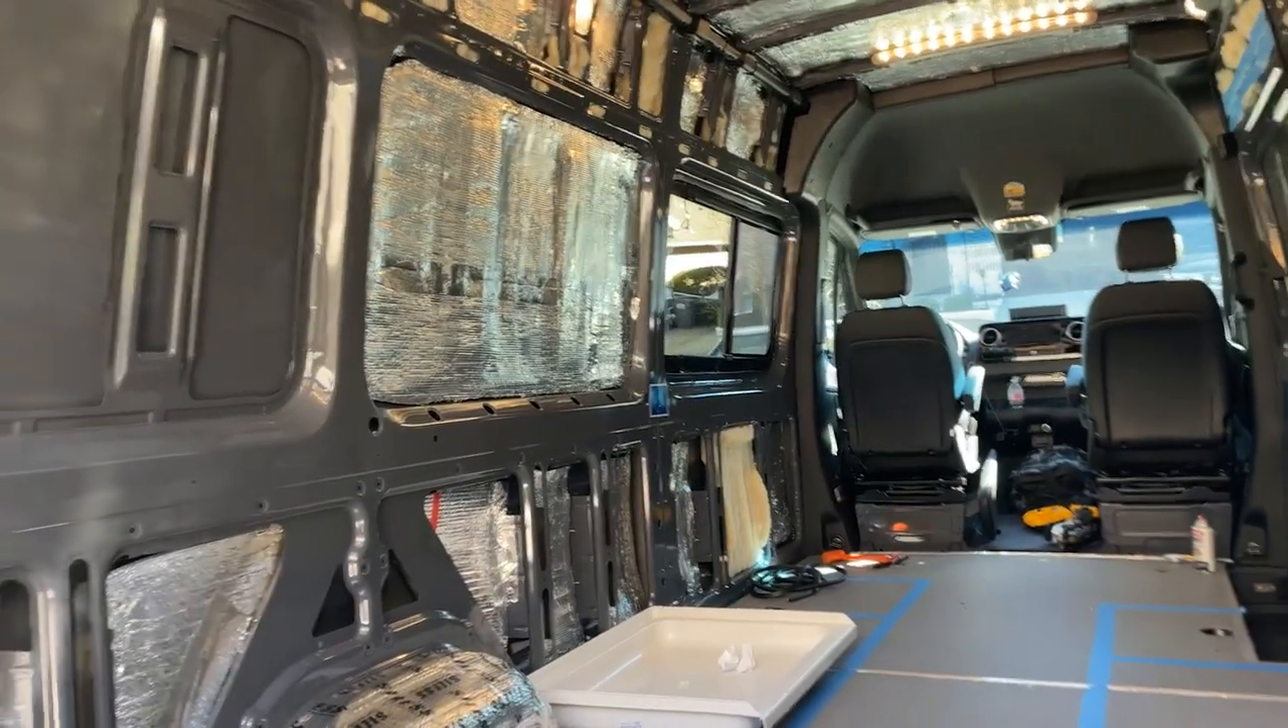Yesterday, if you can see down there, we got one of the windows installed.